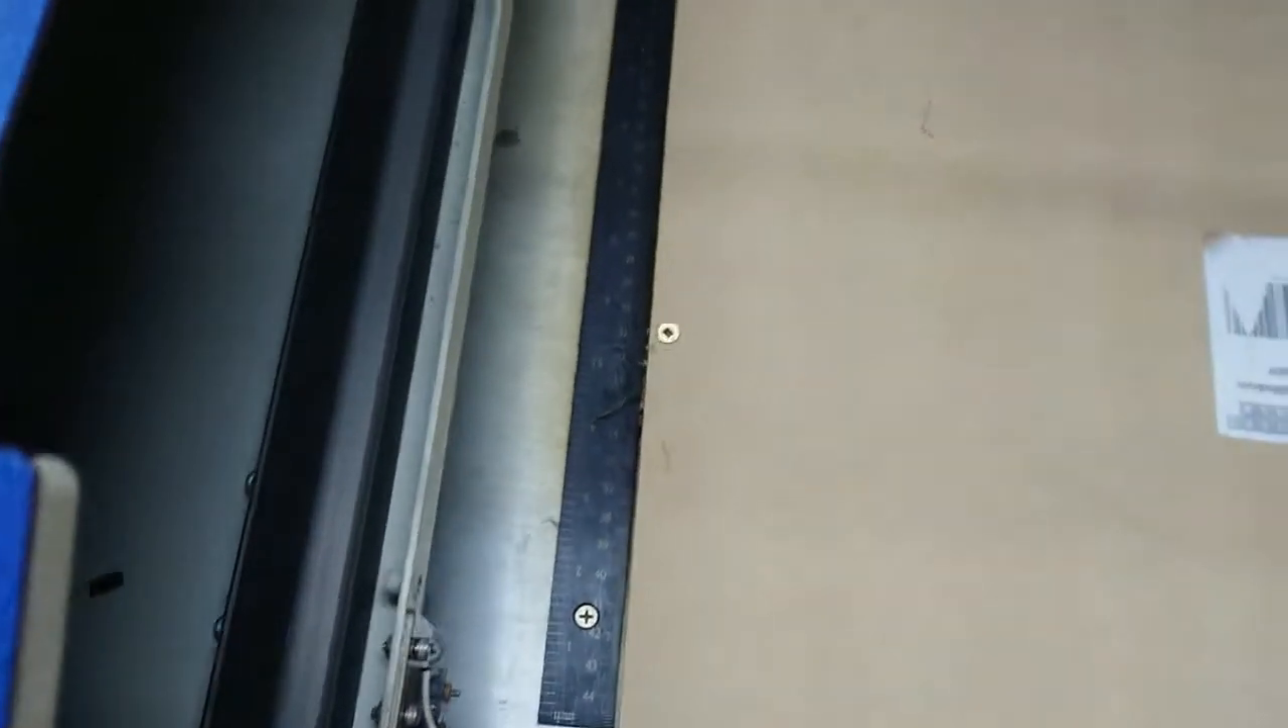We have our um 6 mil mdf sheet in it's uh screwed down to a spoil sheet.